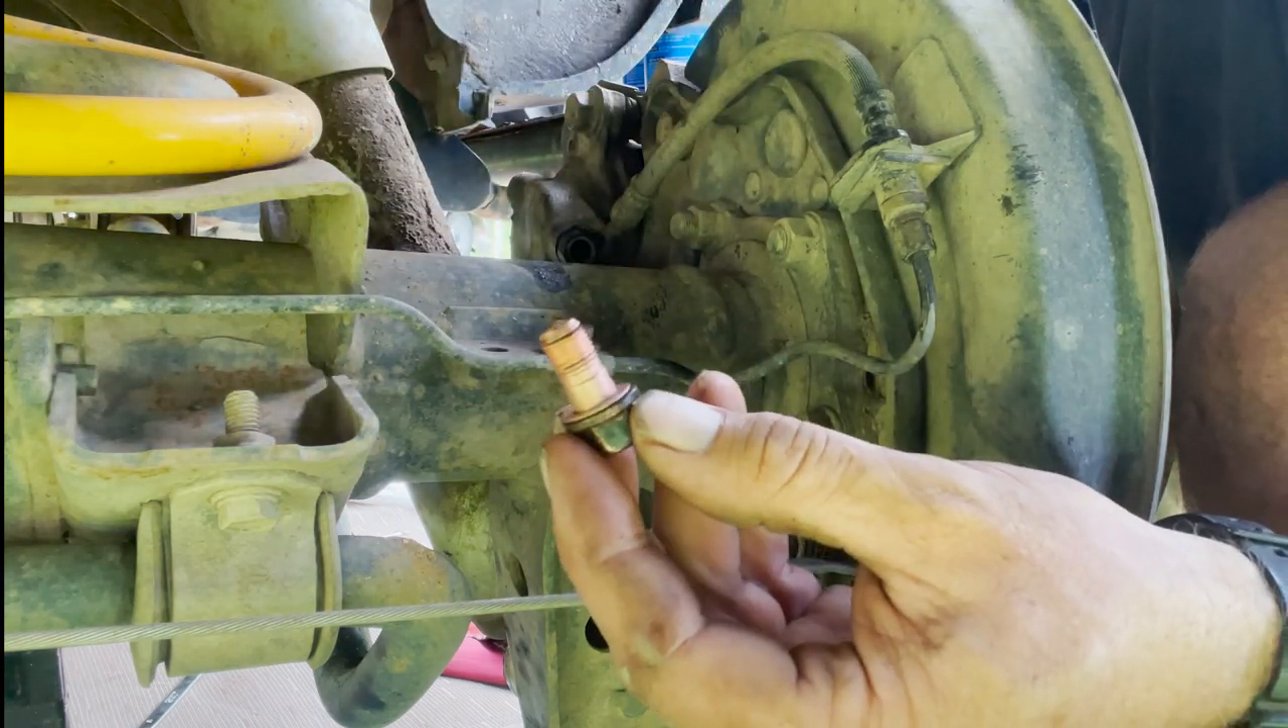I put my new washer on ready to go.